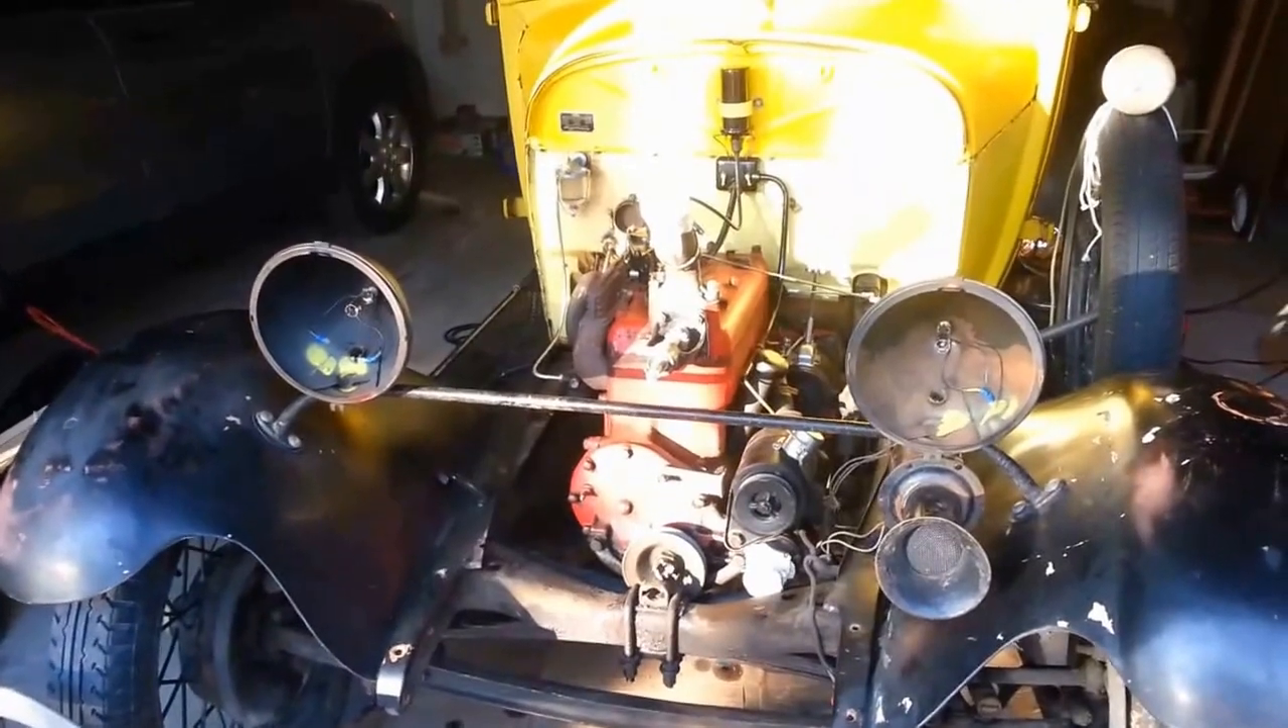I removed the radiator, hood, front splash apron, and fan blade.